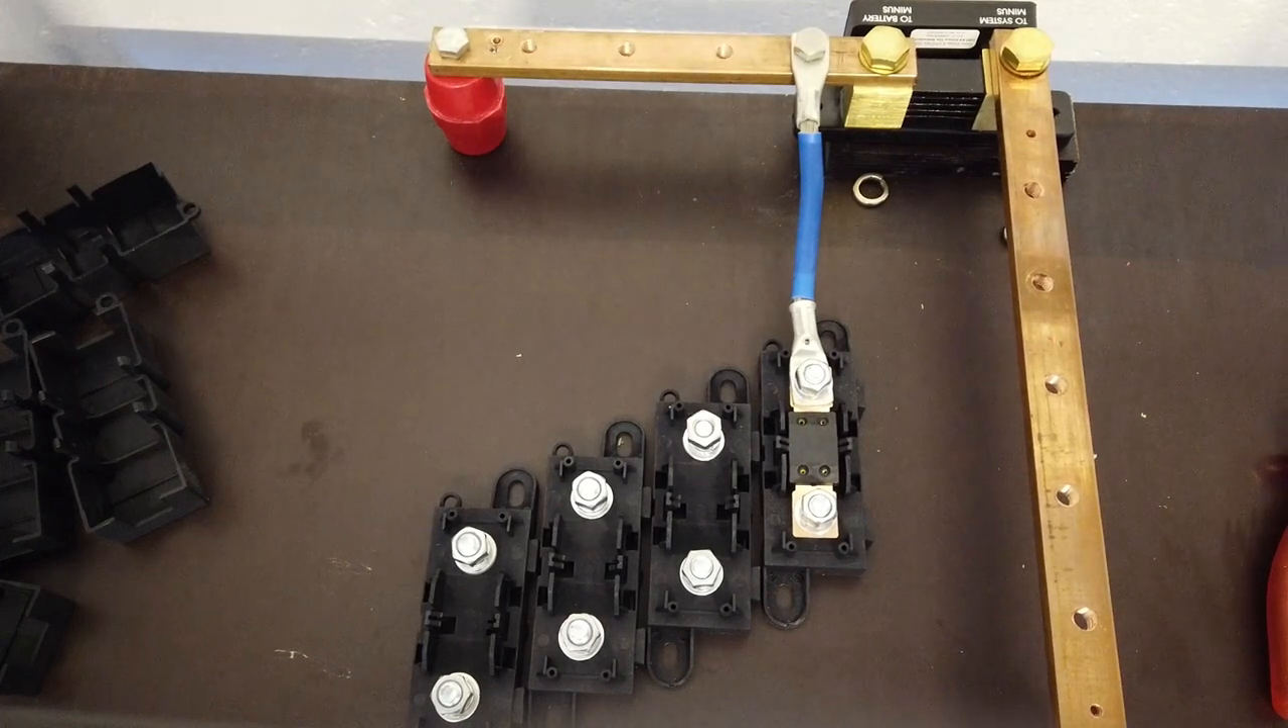The first cable is connected towards the busbar.